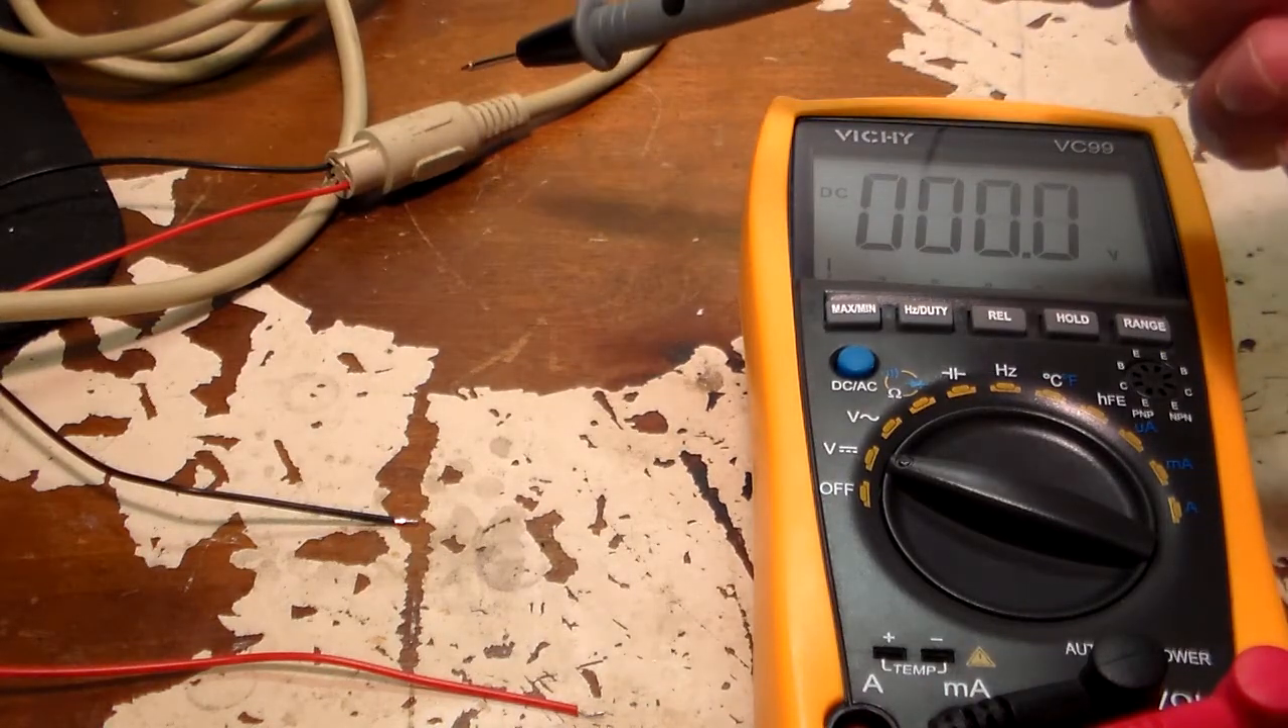So, I've just got a couple of wires stuck into the connector right here.